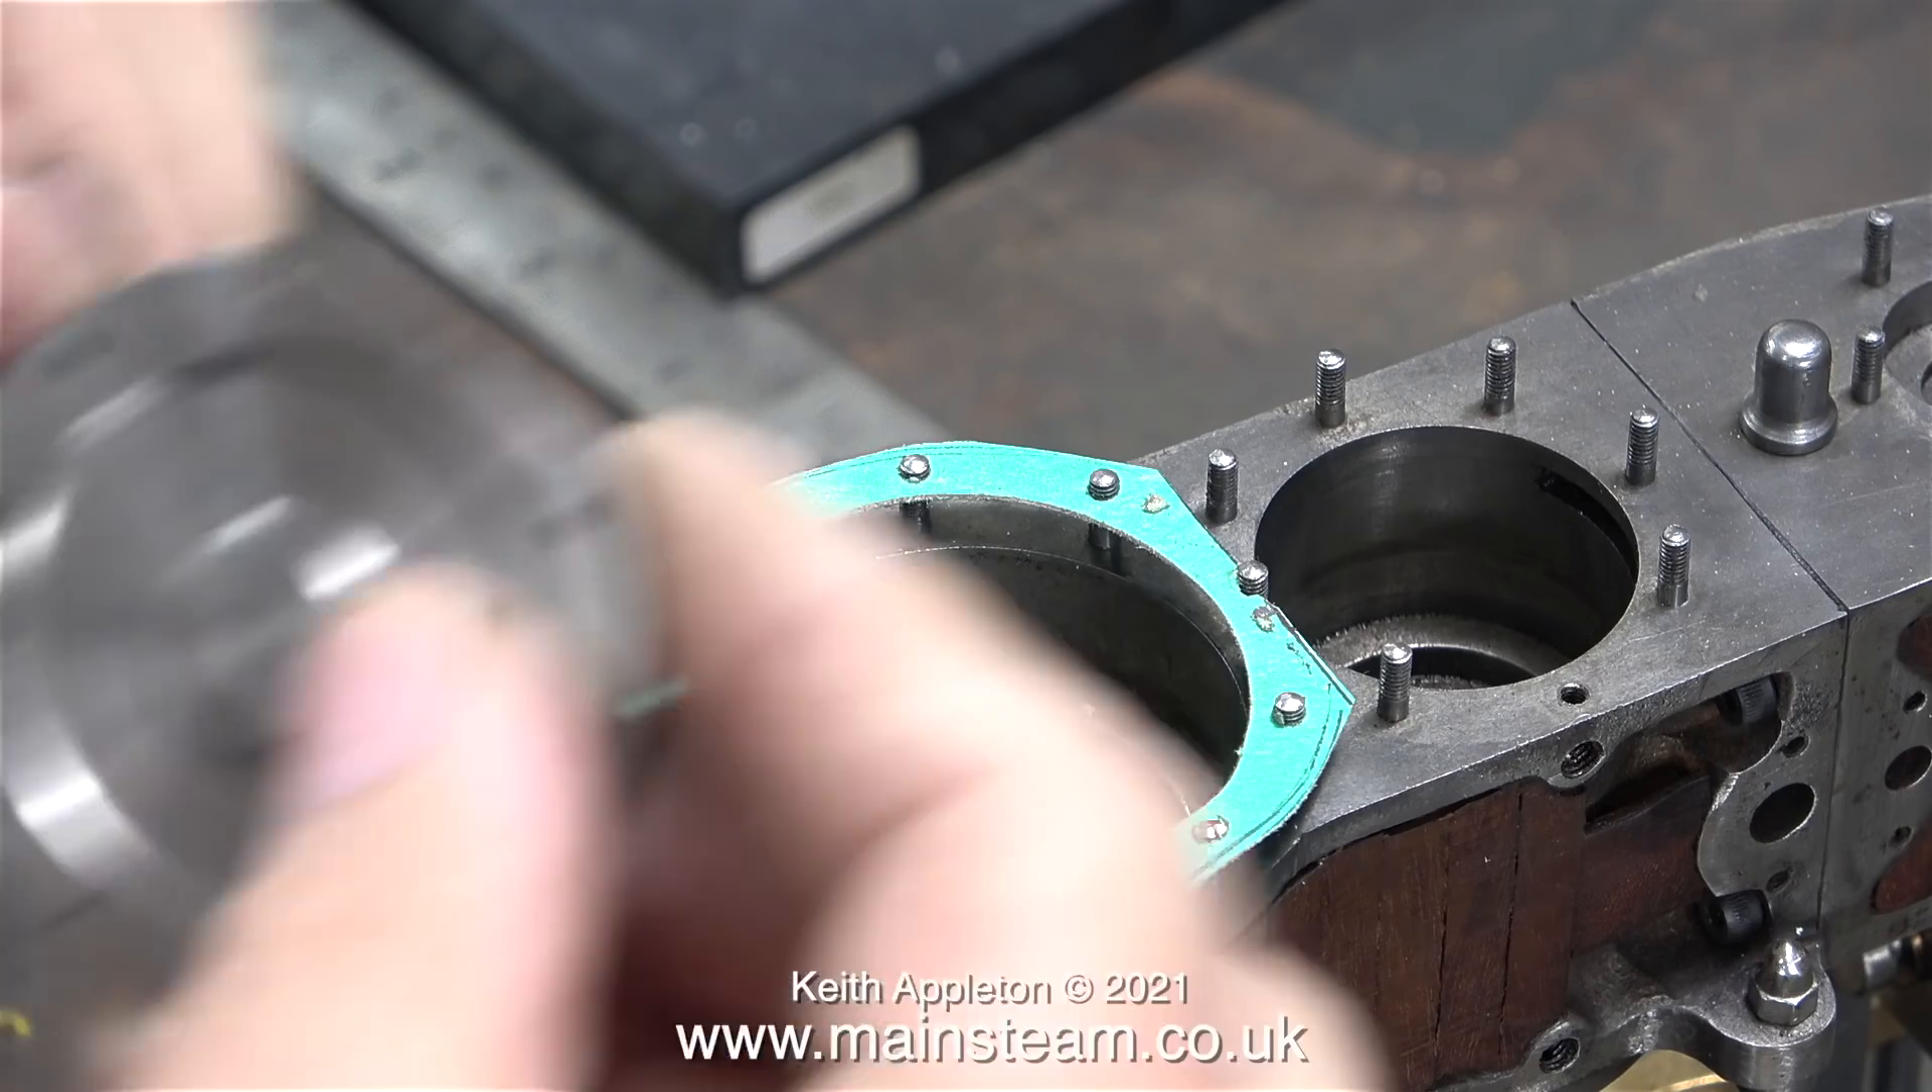Here's a finished gasket cut out by my really old pair of scissors fitted to the engine.